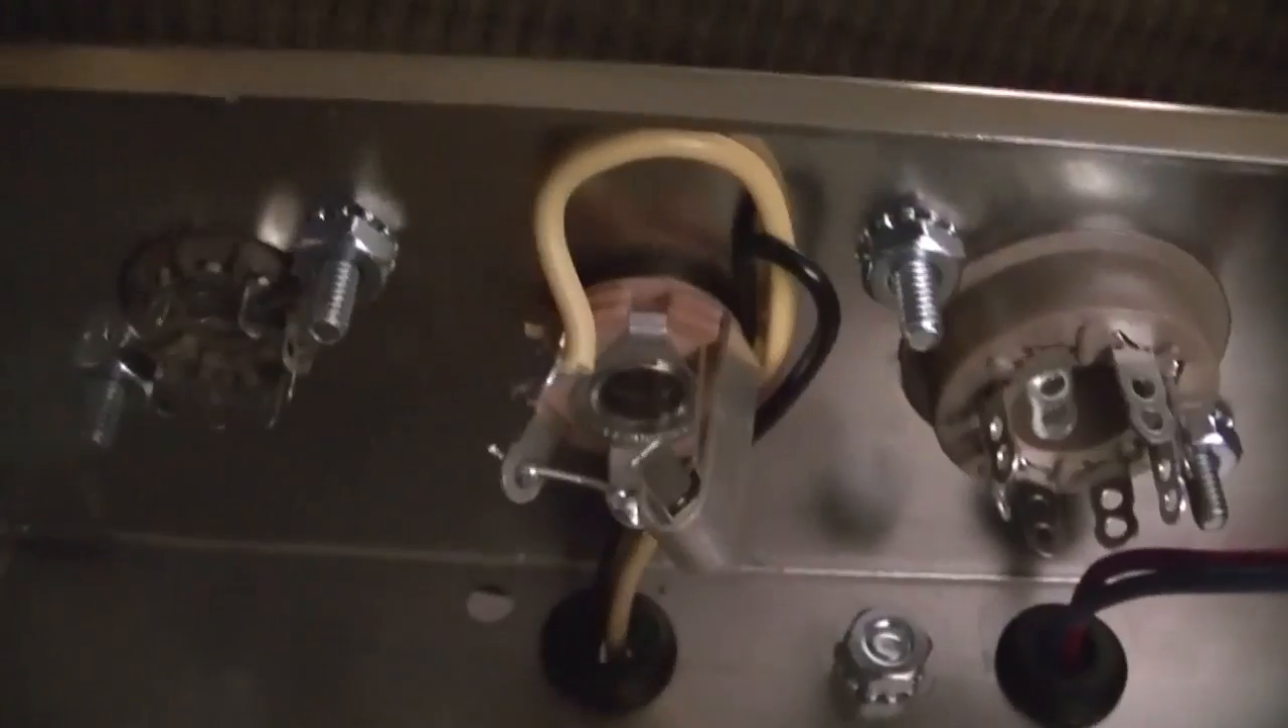I put a quarter inch jack instead of the RCA for the speaker.